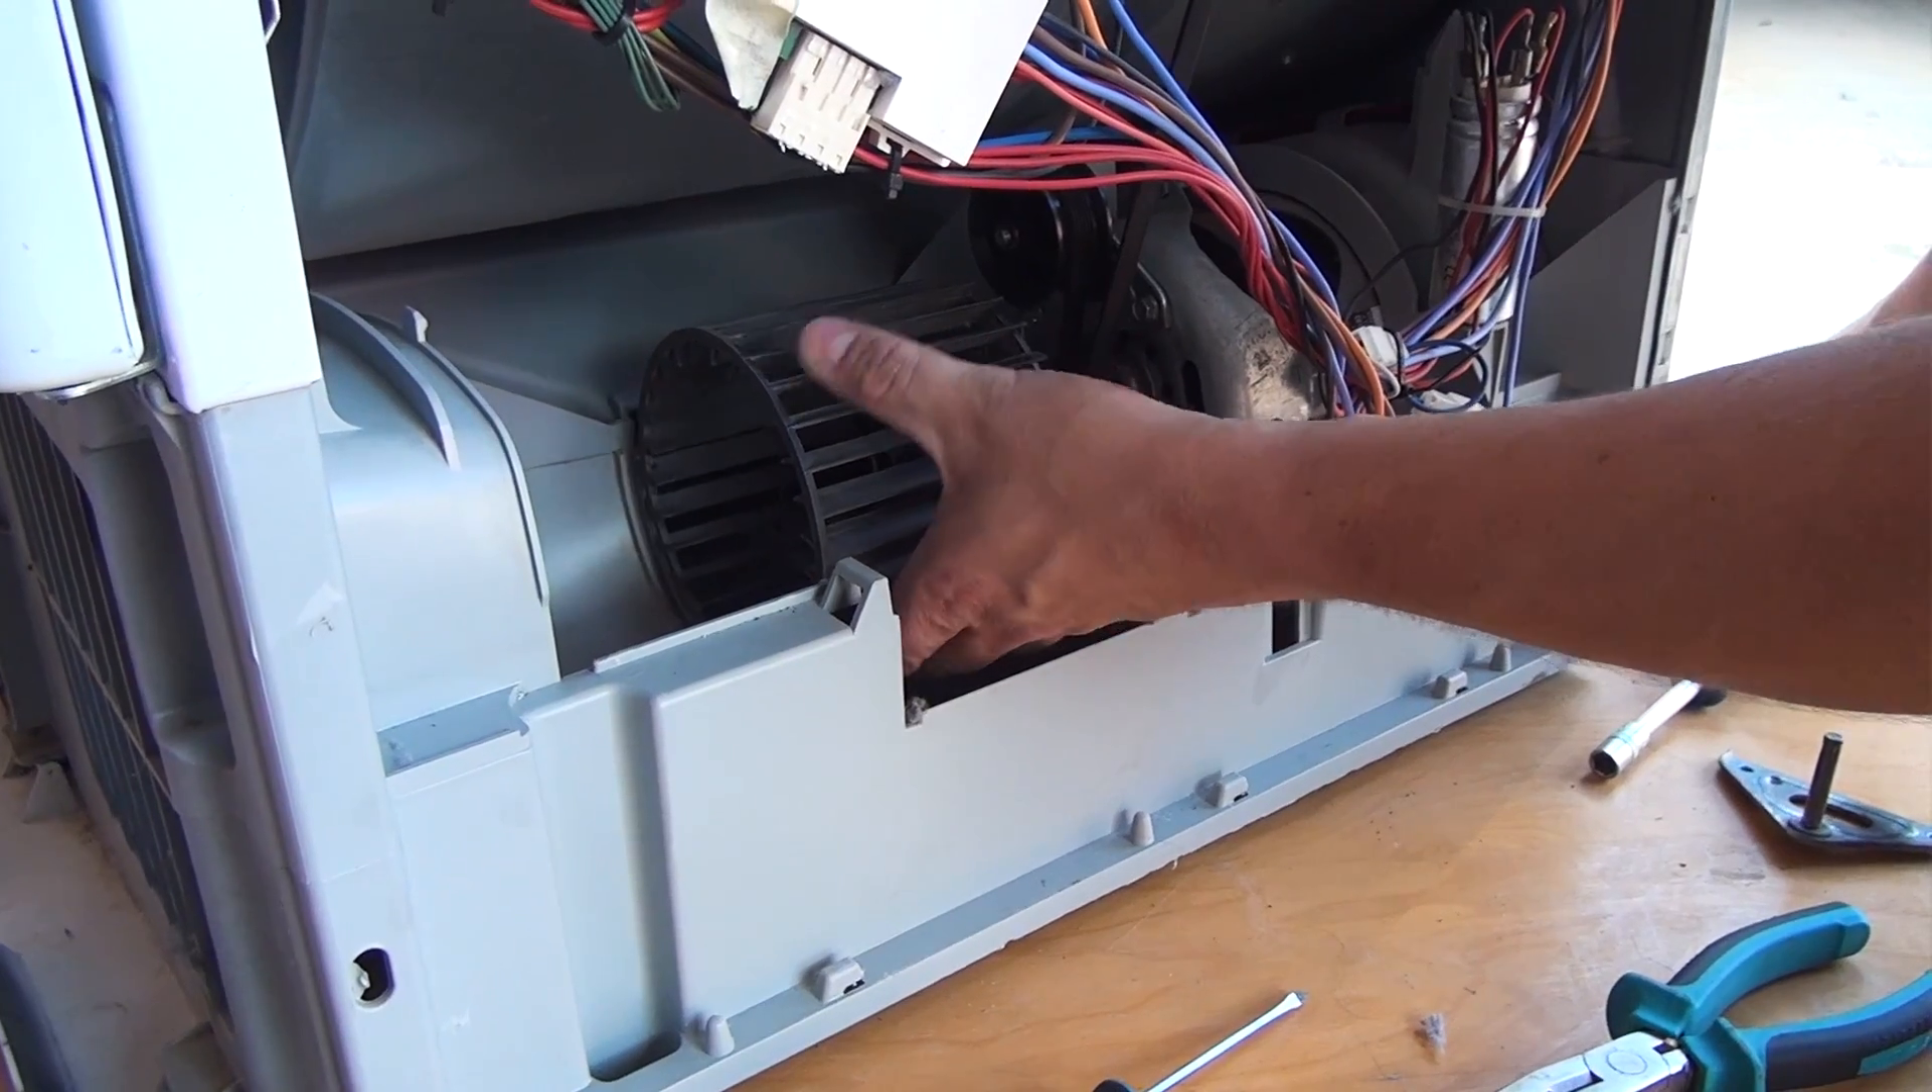Der Trockner muss nur mehr wieder zusammengebaut werden.